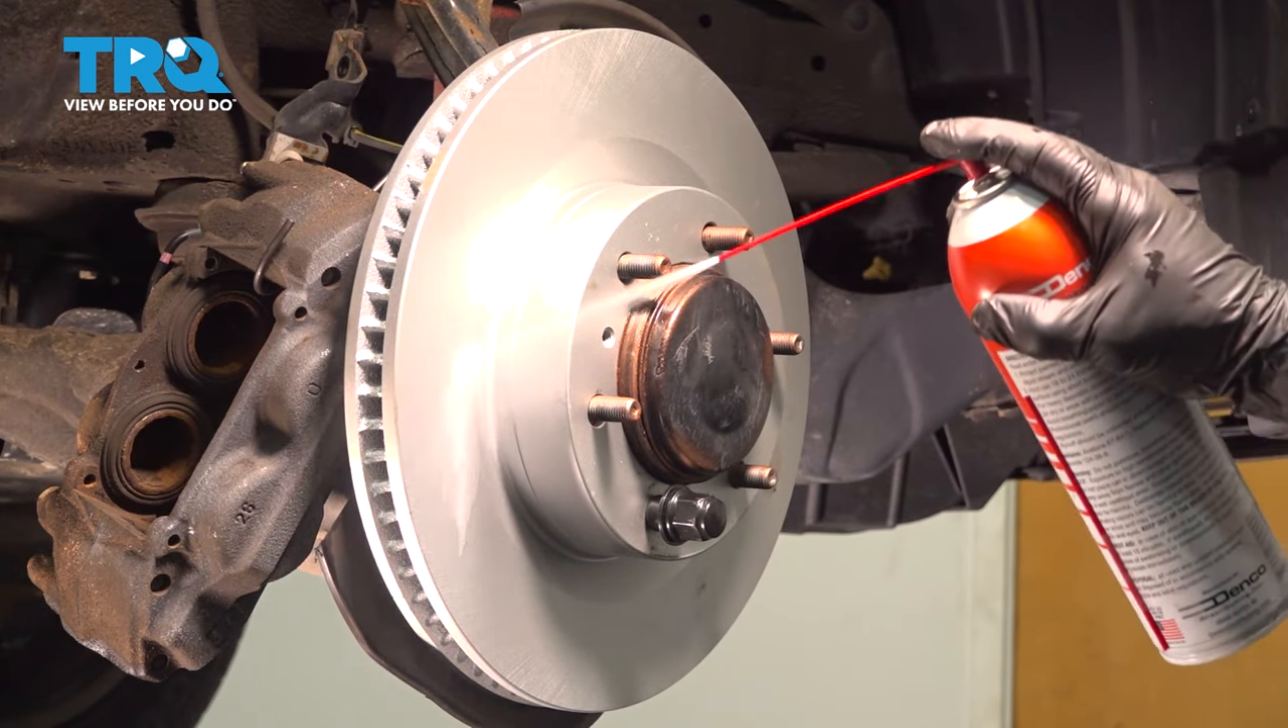So now the rotor is in place, and I'm going to clean the surface.